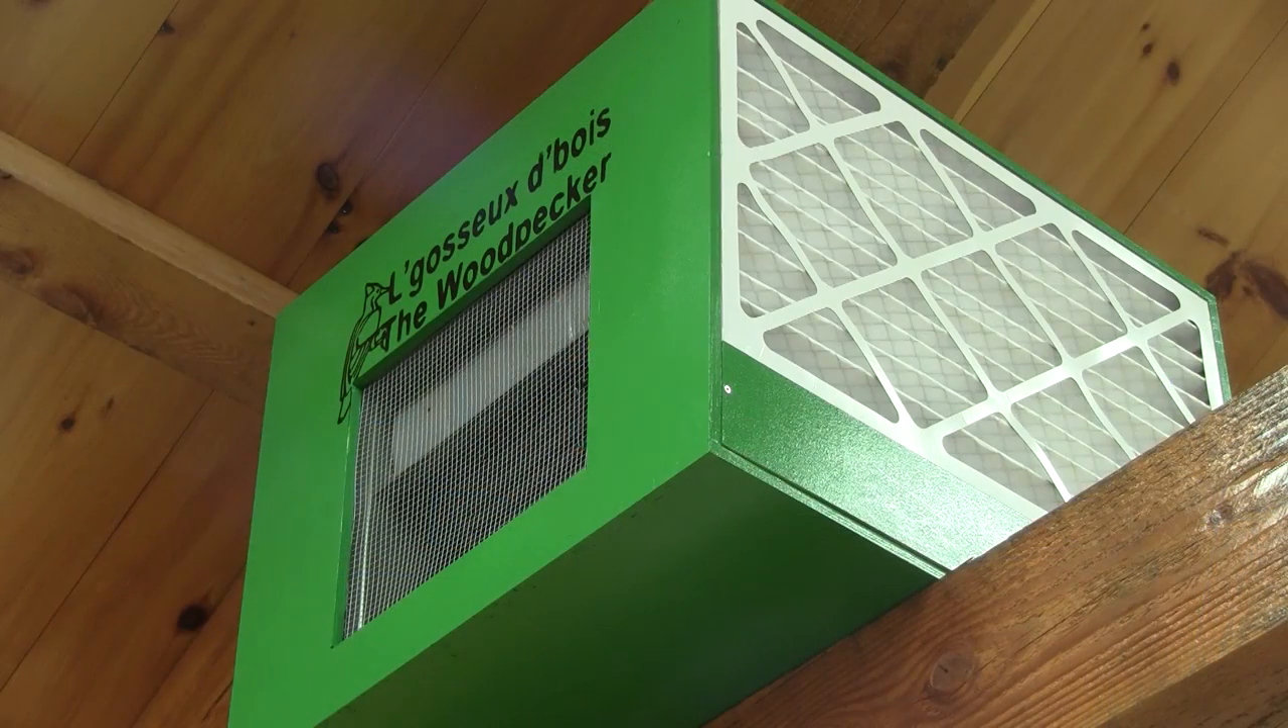And with this last filter, my installation is complete.